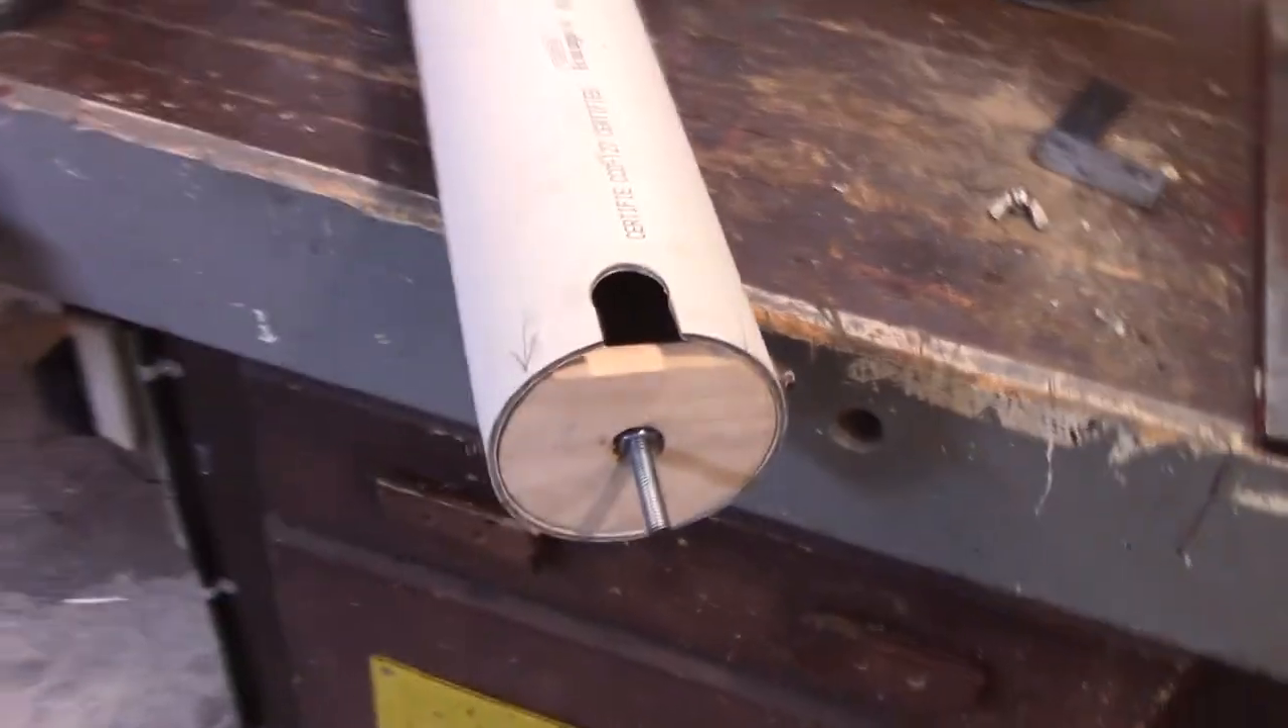There's the bottom installed right there.